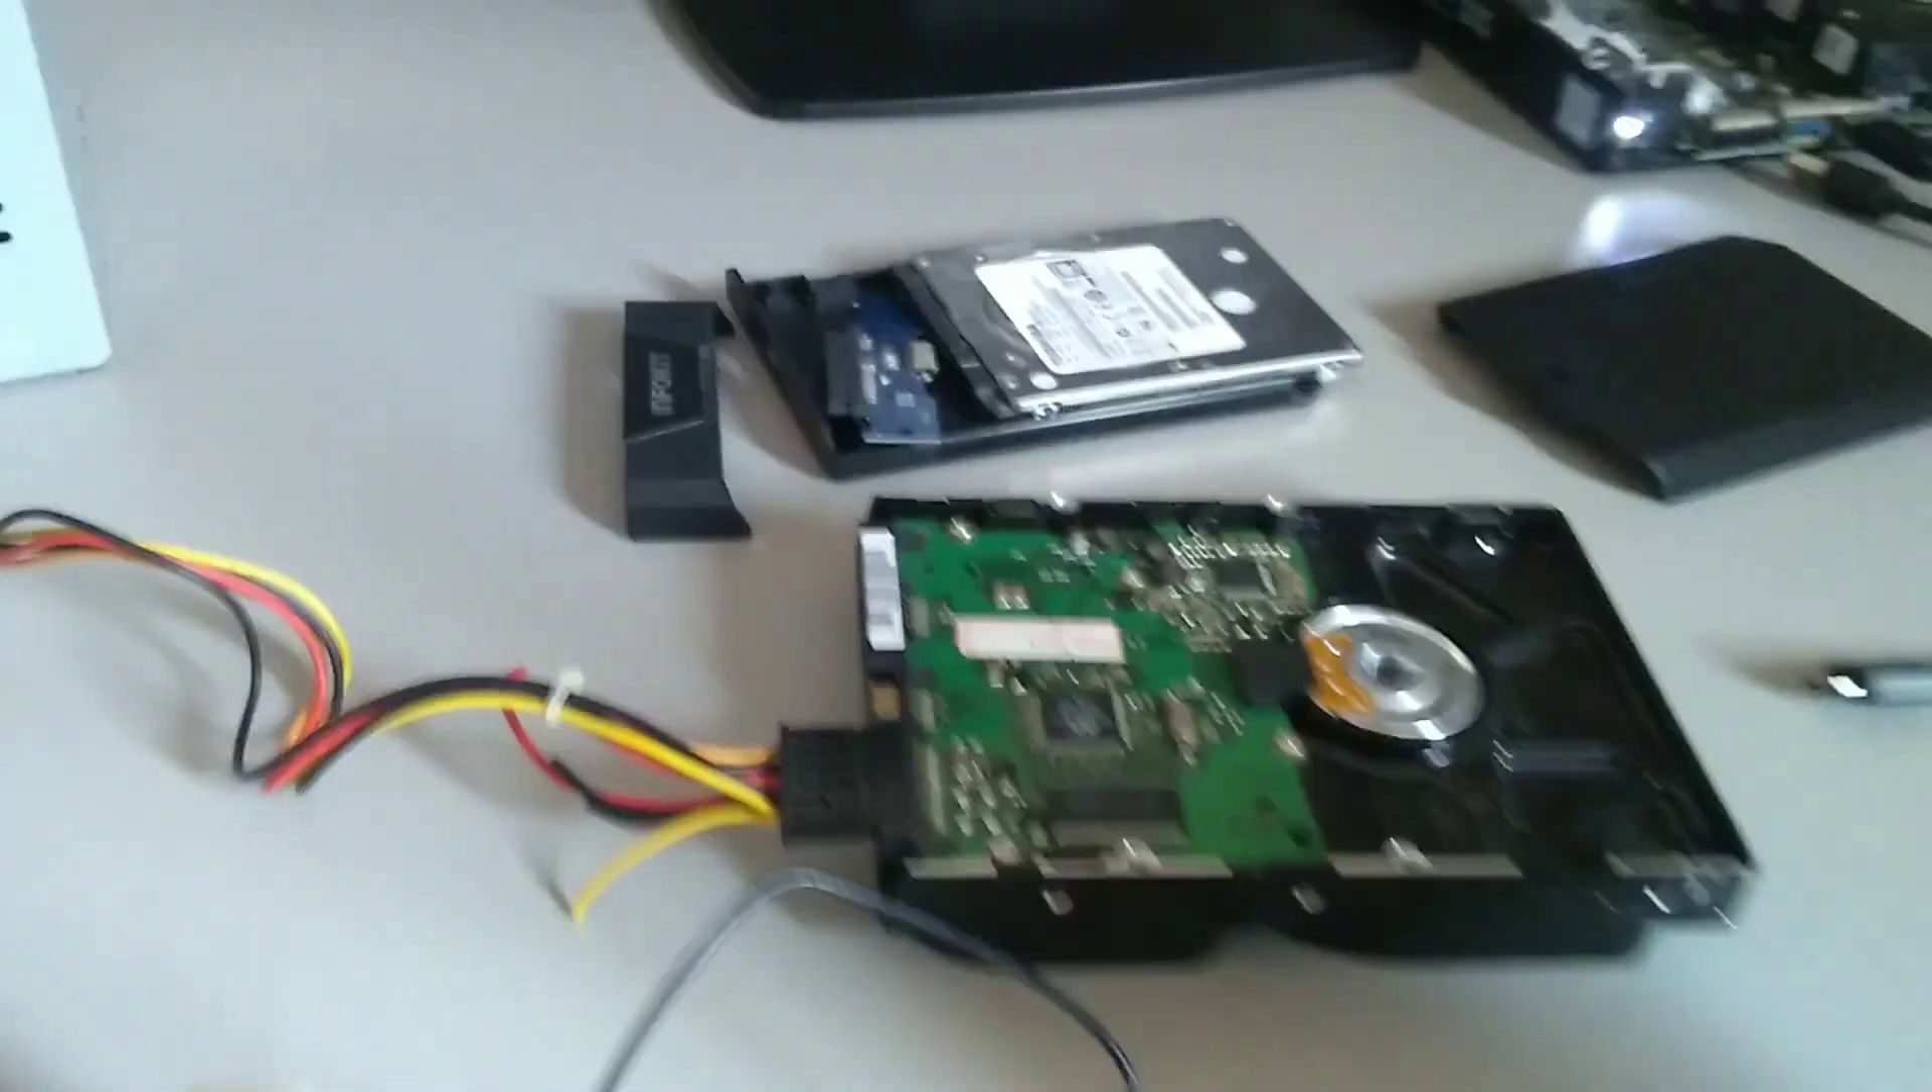Vamos ligar o HD aqui. A conexão de alimentação. Tá ligado.